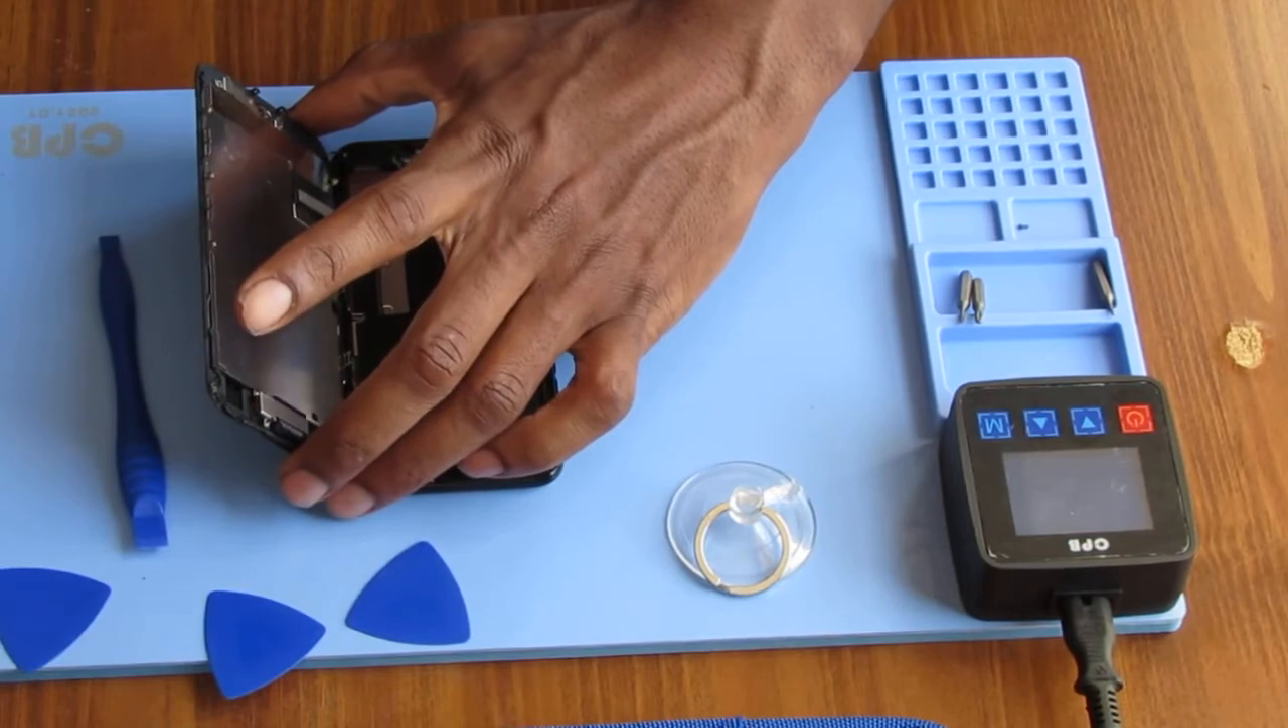So we have our device open.